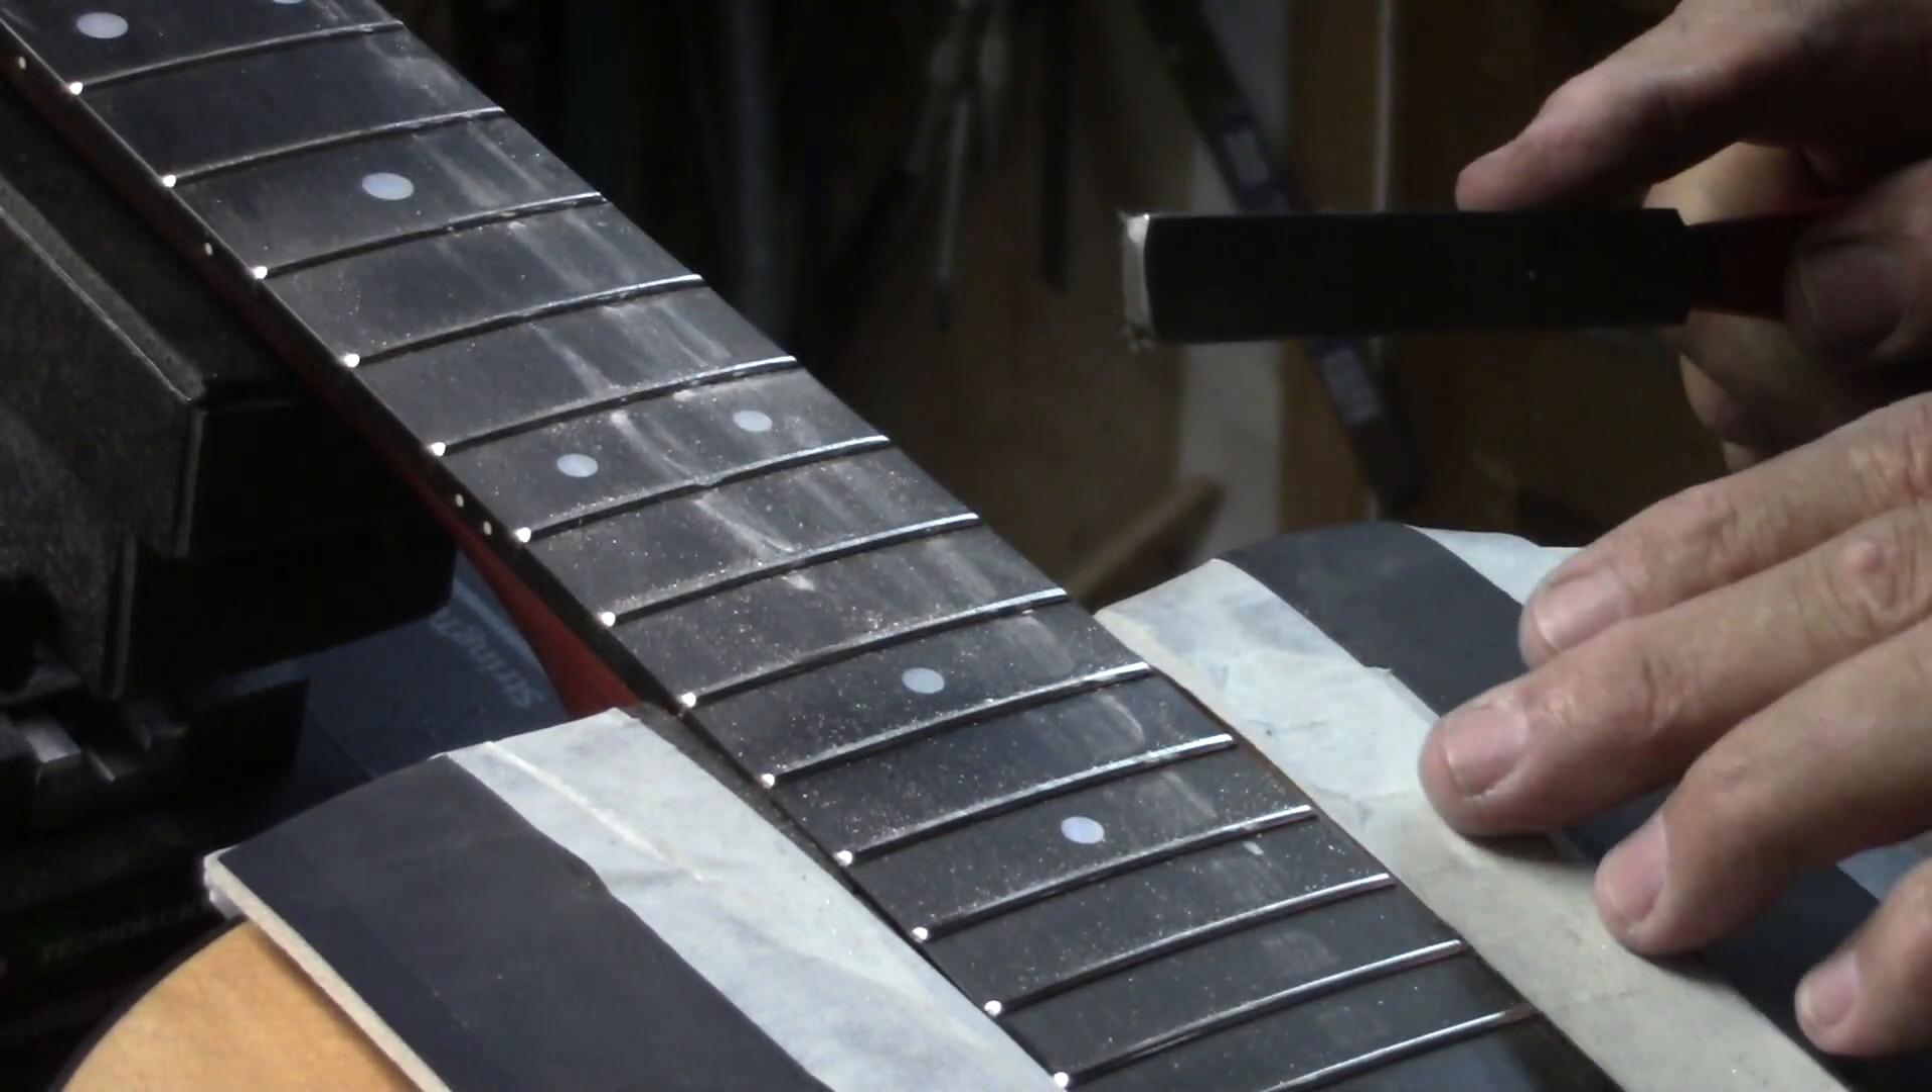I've got that fret guard in place of course to protect the top as I'm doing this work.